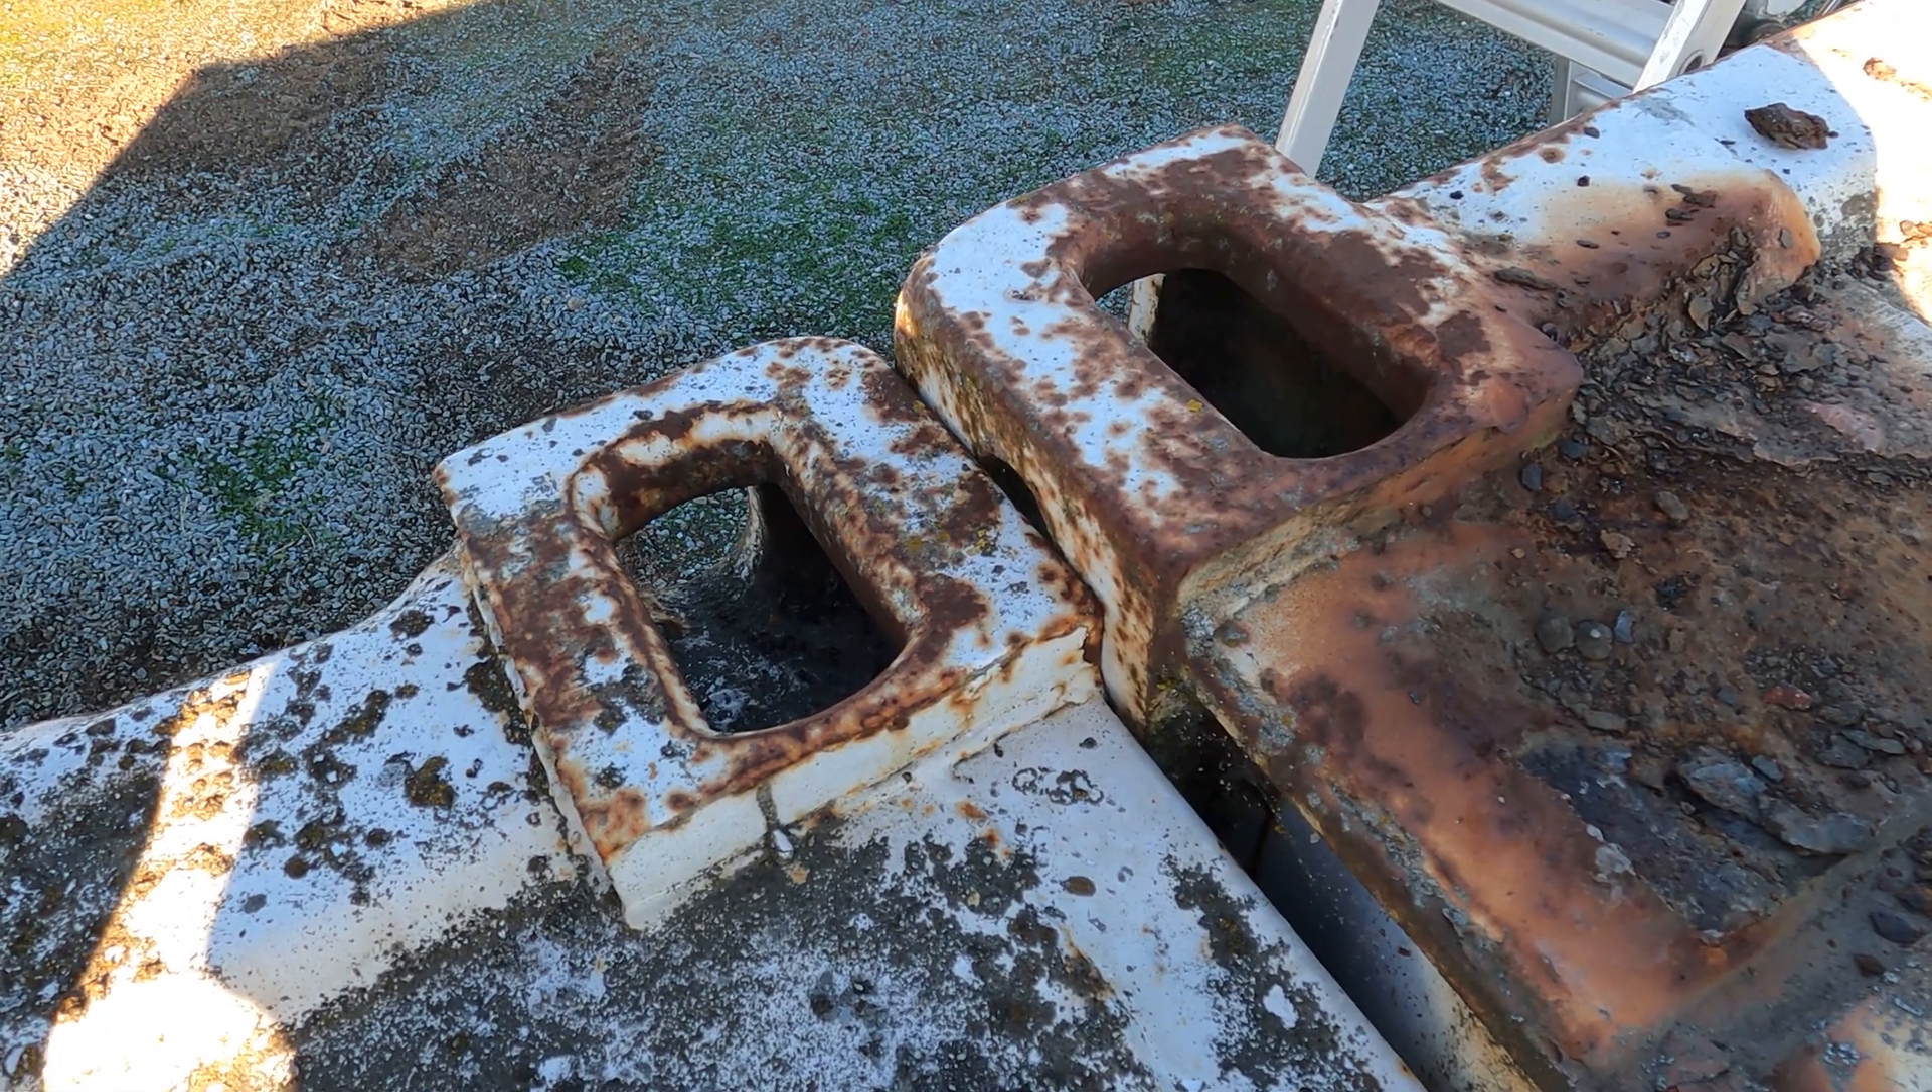We're trying to close this gap right here because we're actually gonna run a weld the full length between these two containers that way everything is sealed and waterproof.